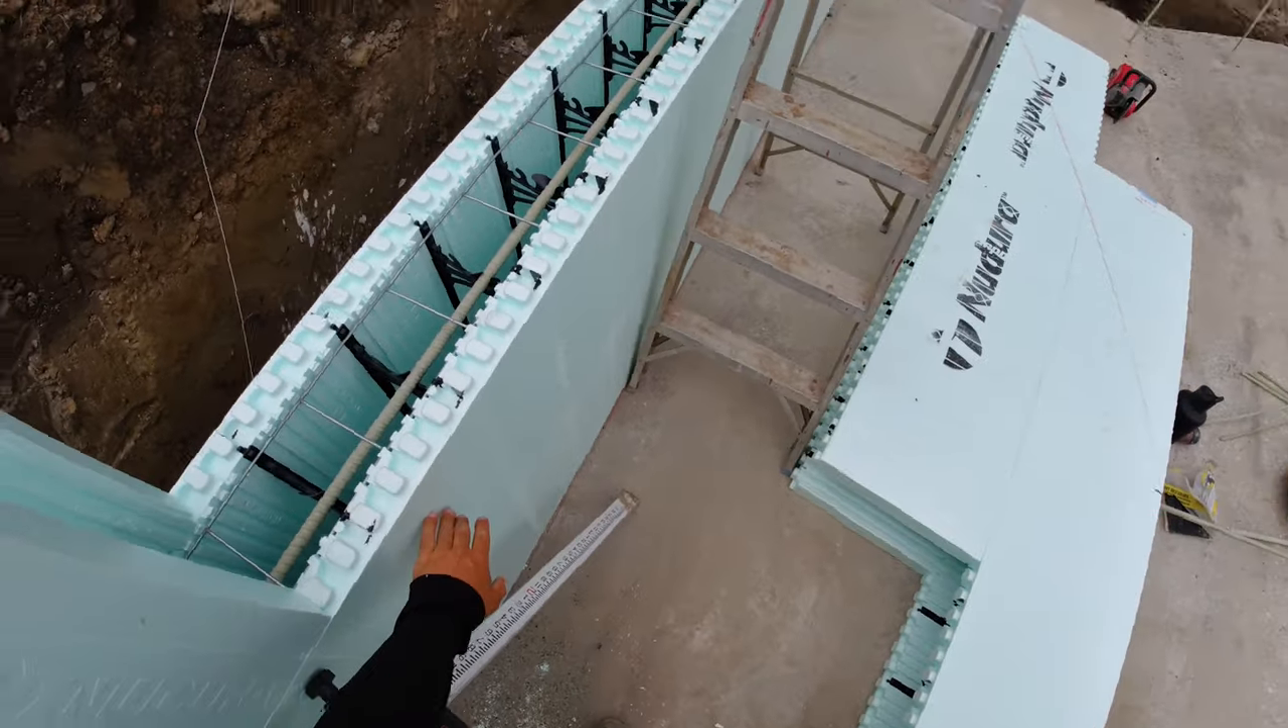As you can see behind me we are starting to throw down some of our insulated concrete walls, this is what our pools are built out of.